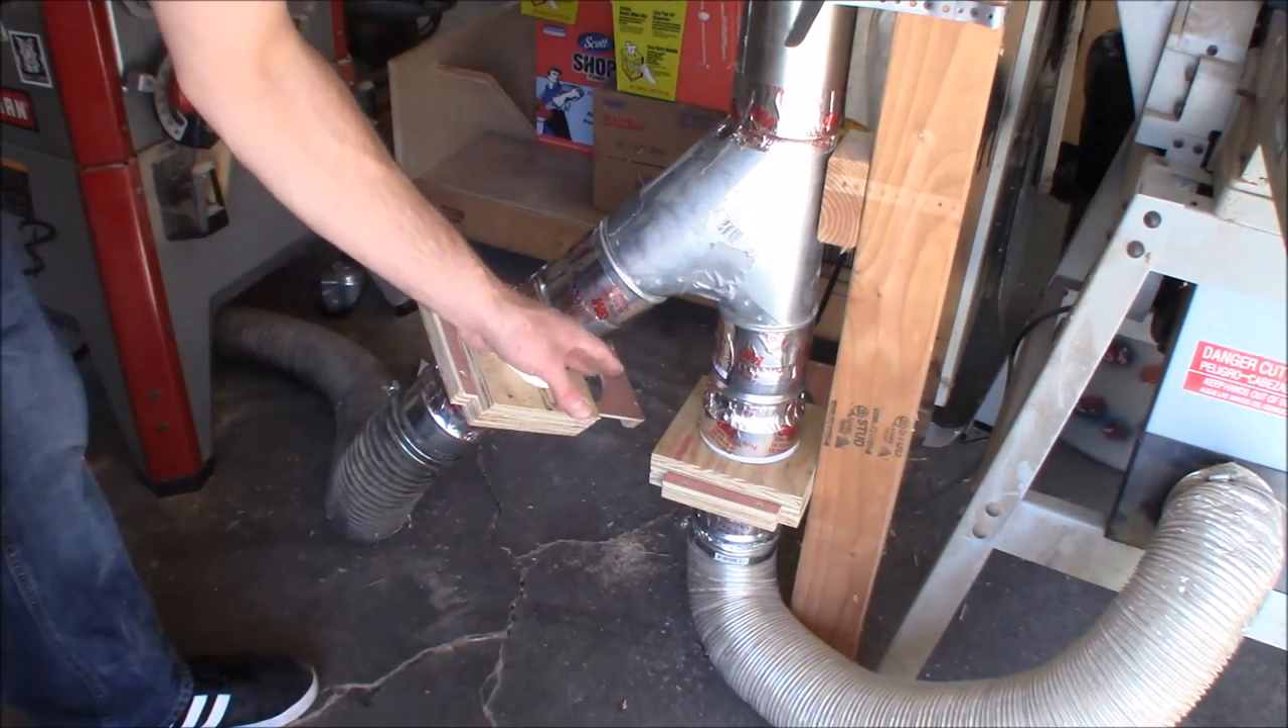Okay as you can see I've got the new blast gates installed.